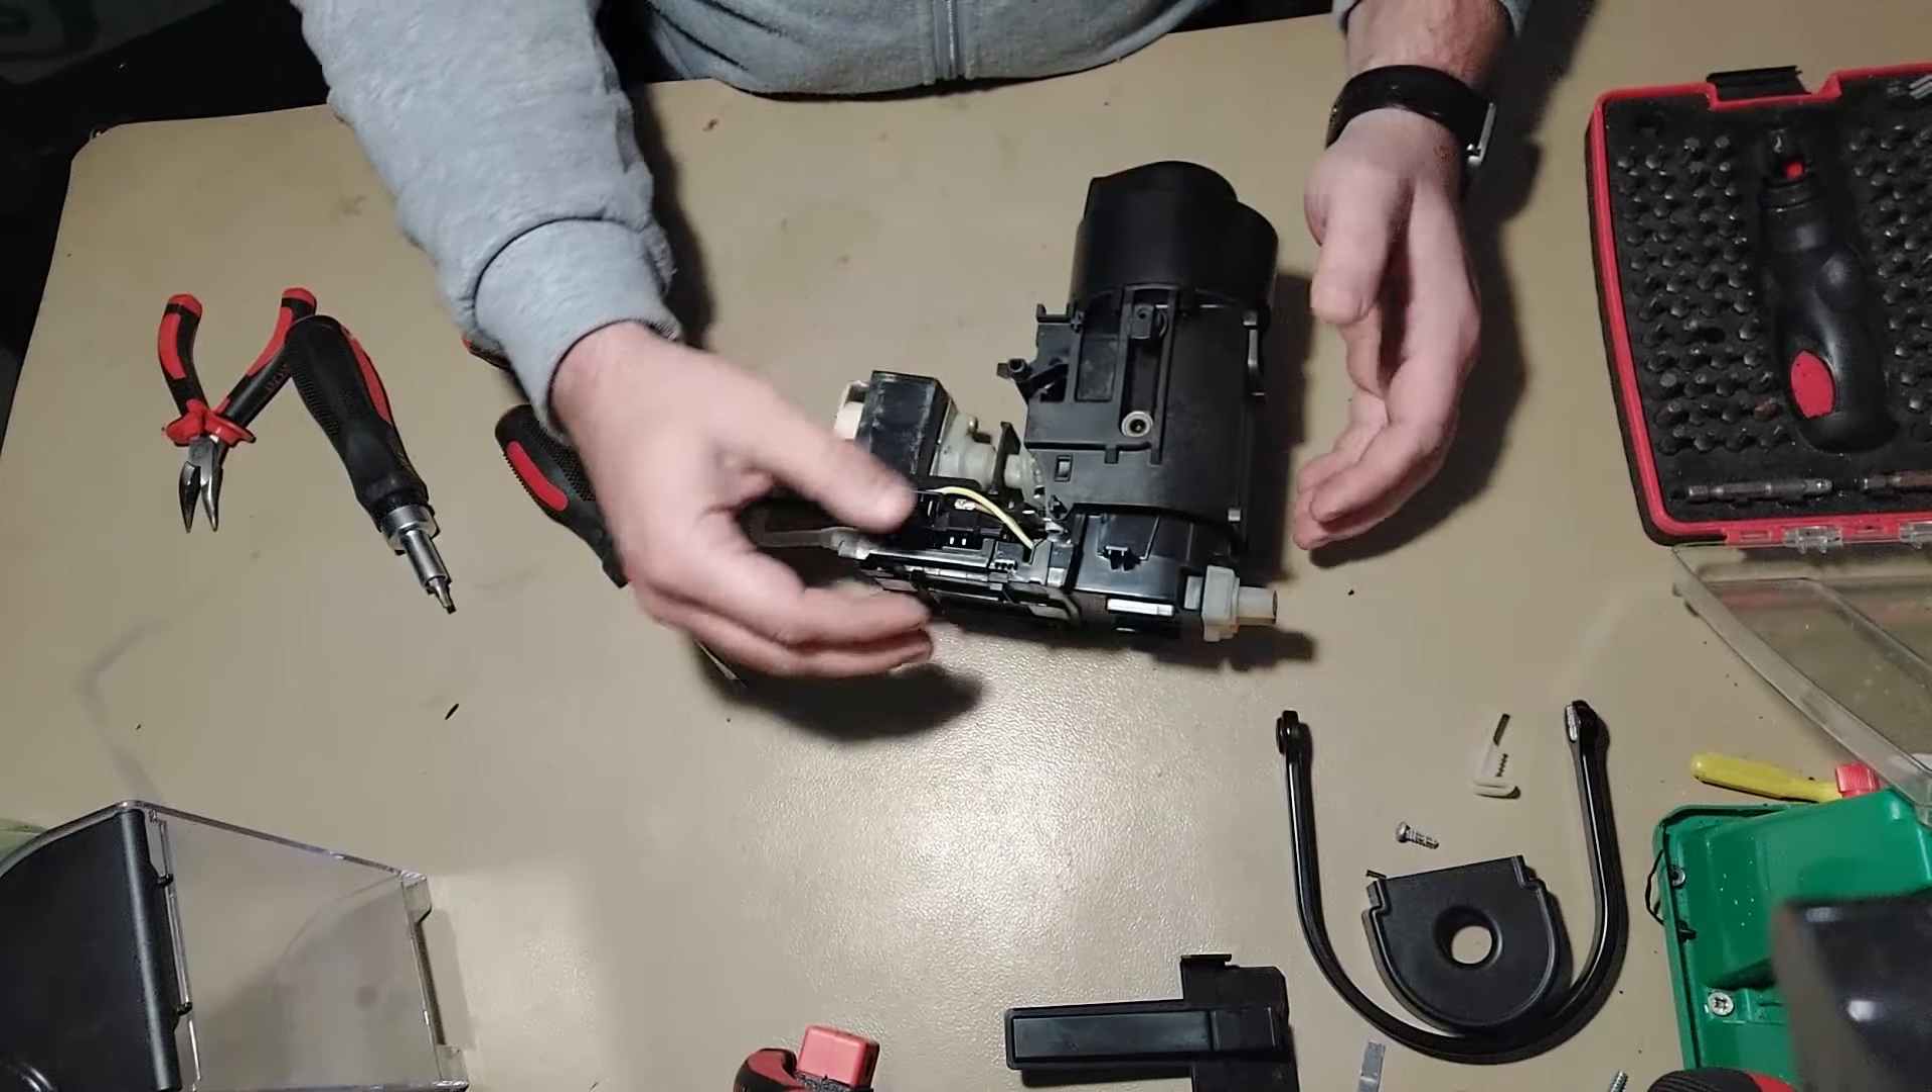So, the entire casing is out and now we can see everything.